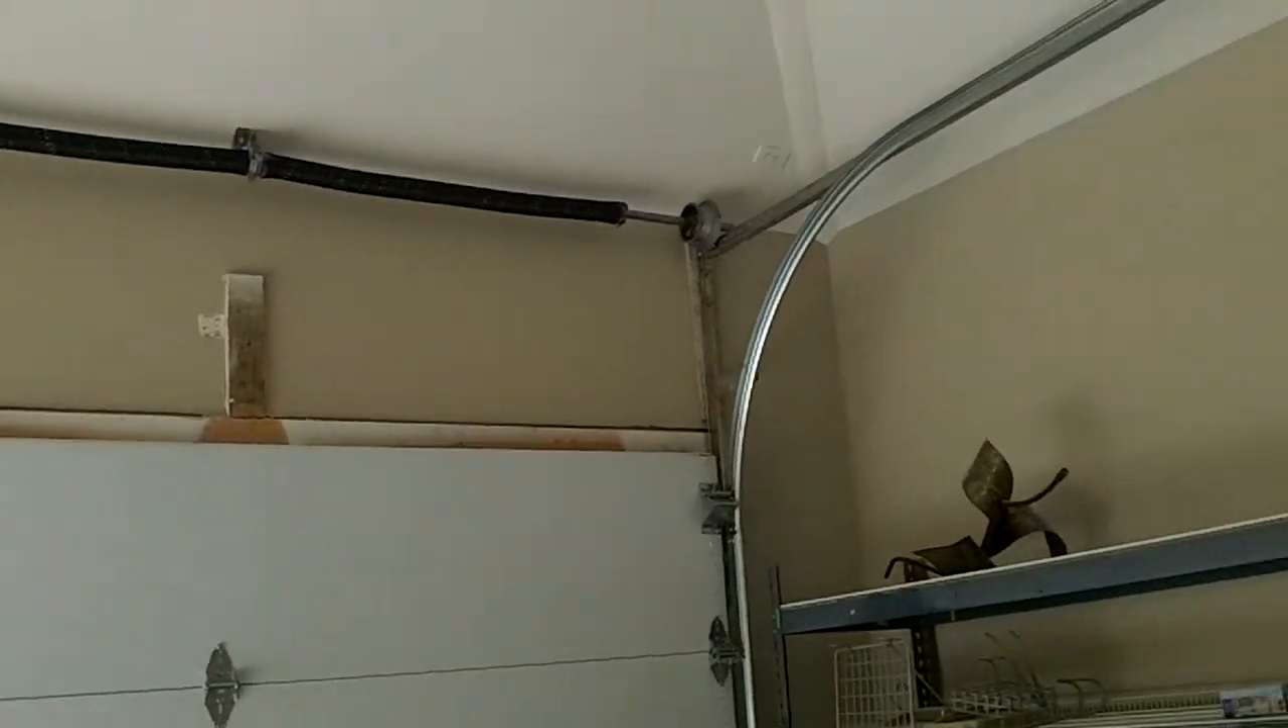It's all custom fit in there. Got the springs mounted up on the pitch ceiling.